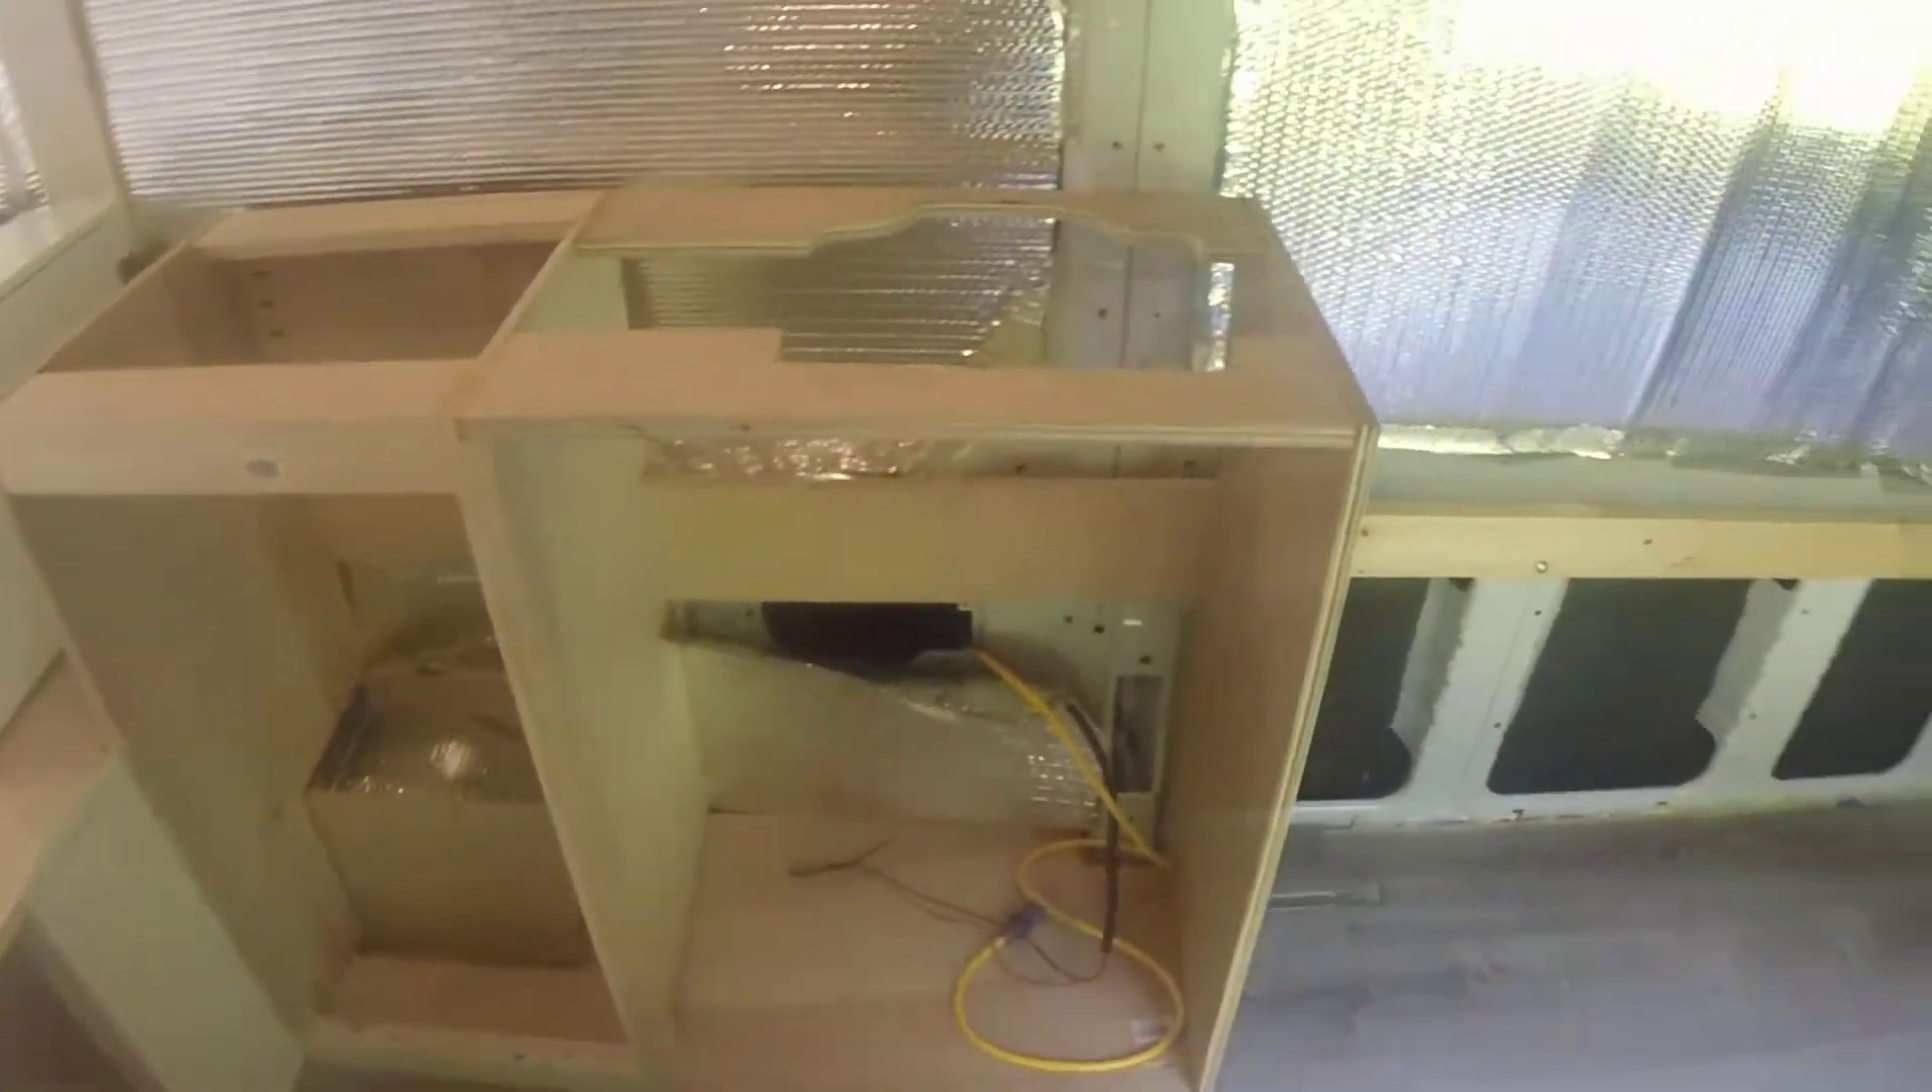So we've installed our first unit here. This is our sink cabinet for the sink area of the van.